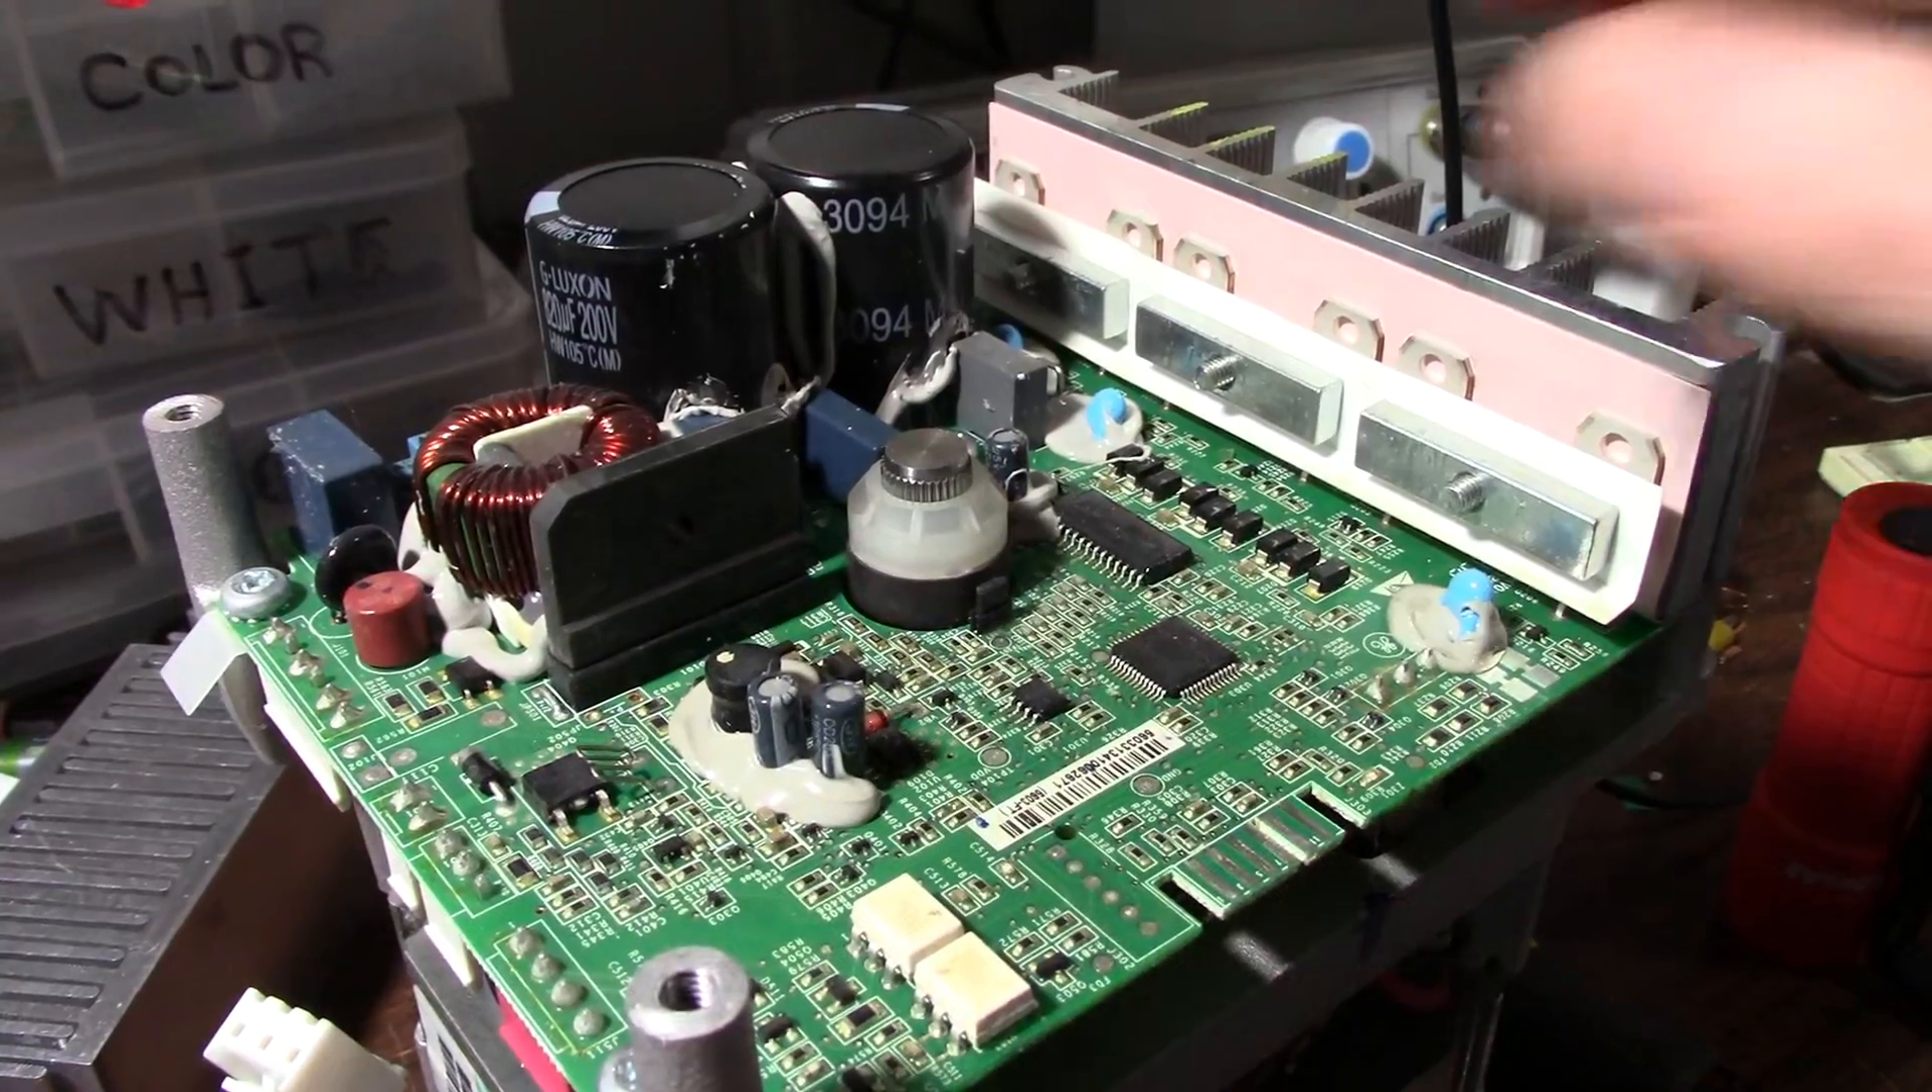Okay, I removed the metal cover that was over the circuit board.